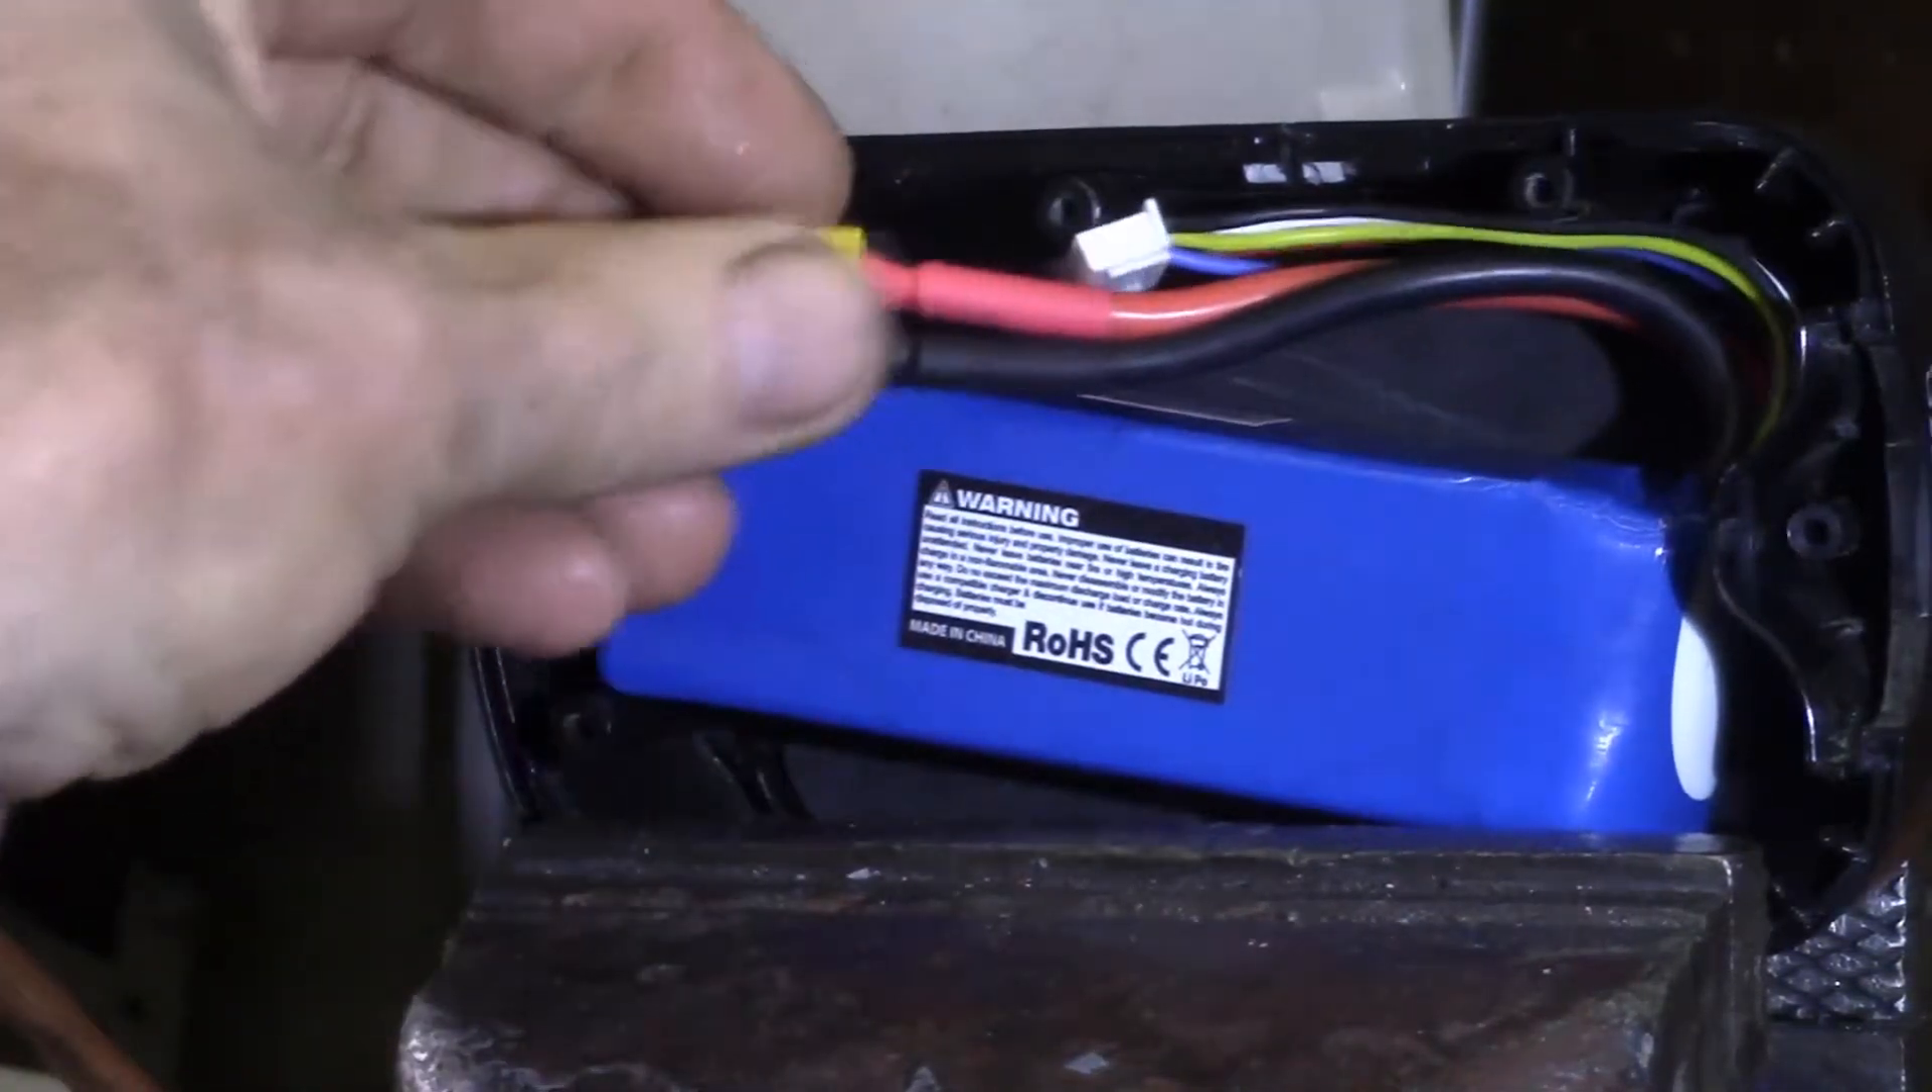This is the Black & Decker battery case, the bottom half, and I've got the 1800 mAh LiPo pack set inside.